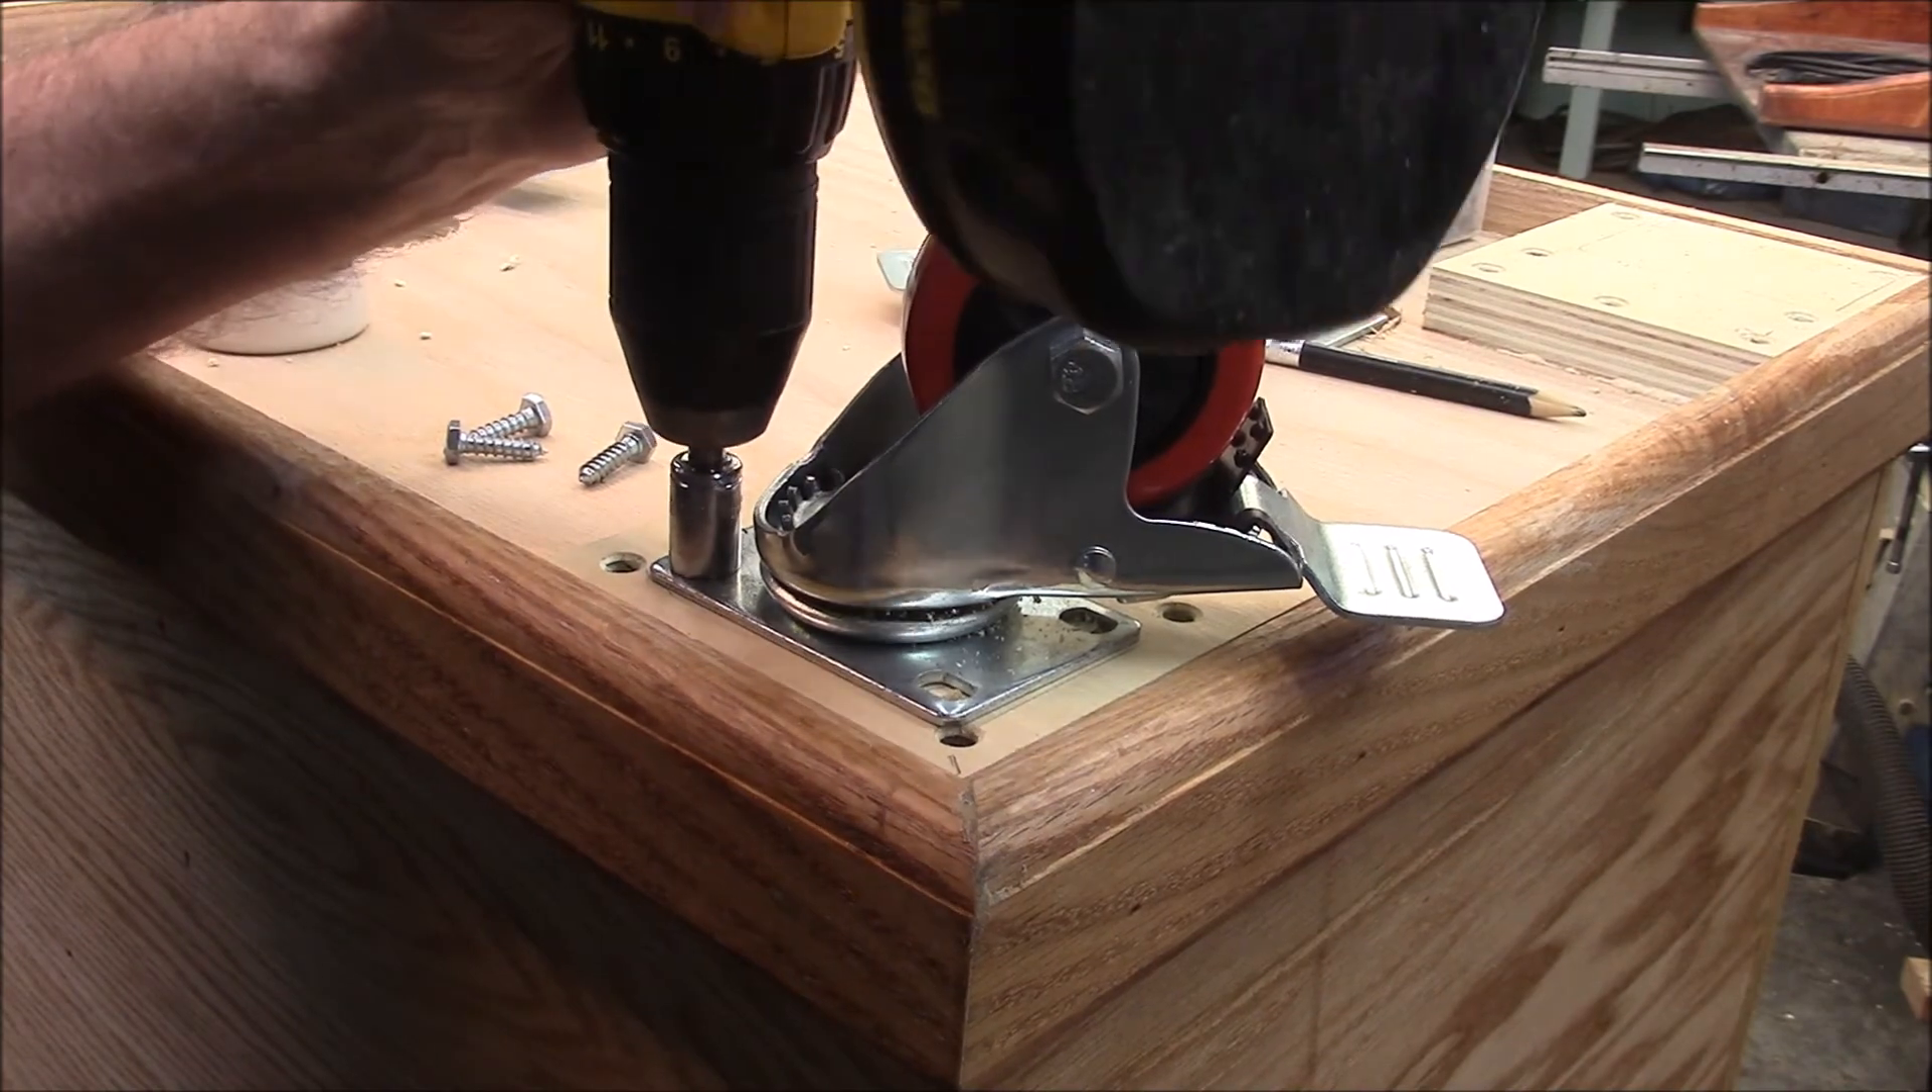I pre-drilled and set the screws. Now it's just a matter of driving in some lag bolts.